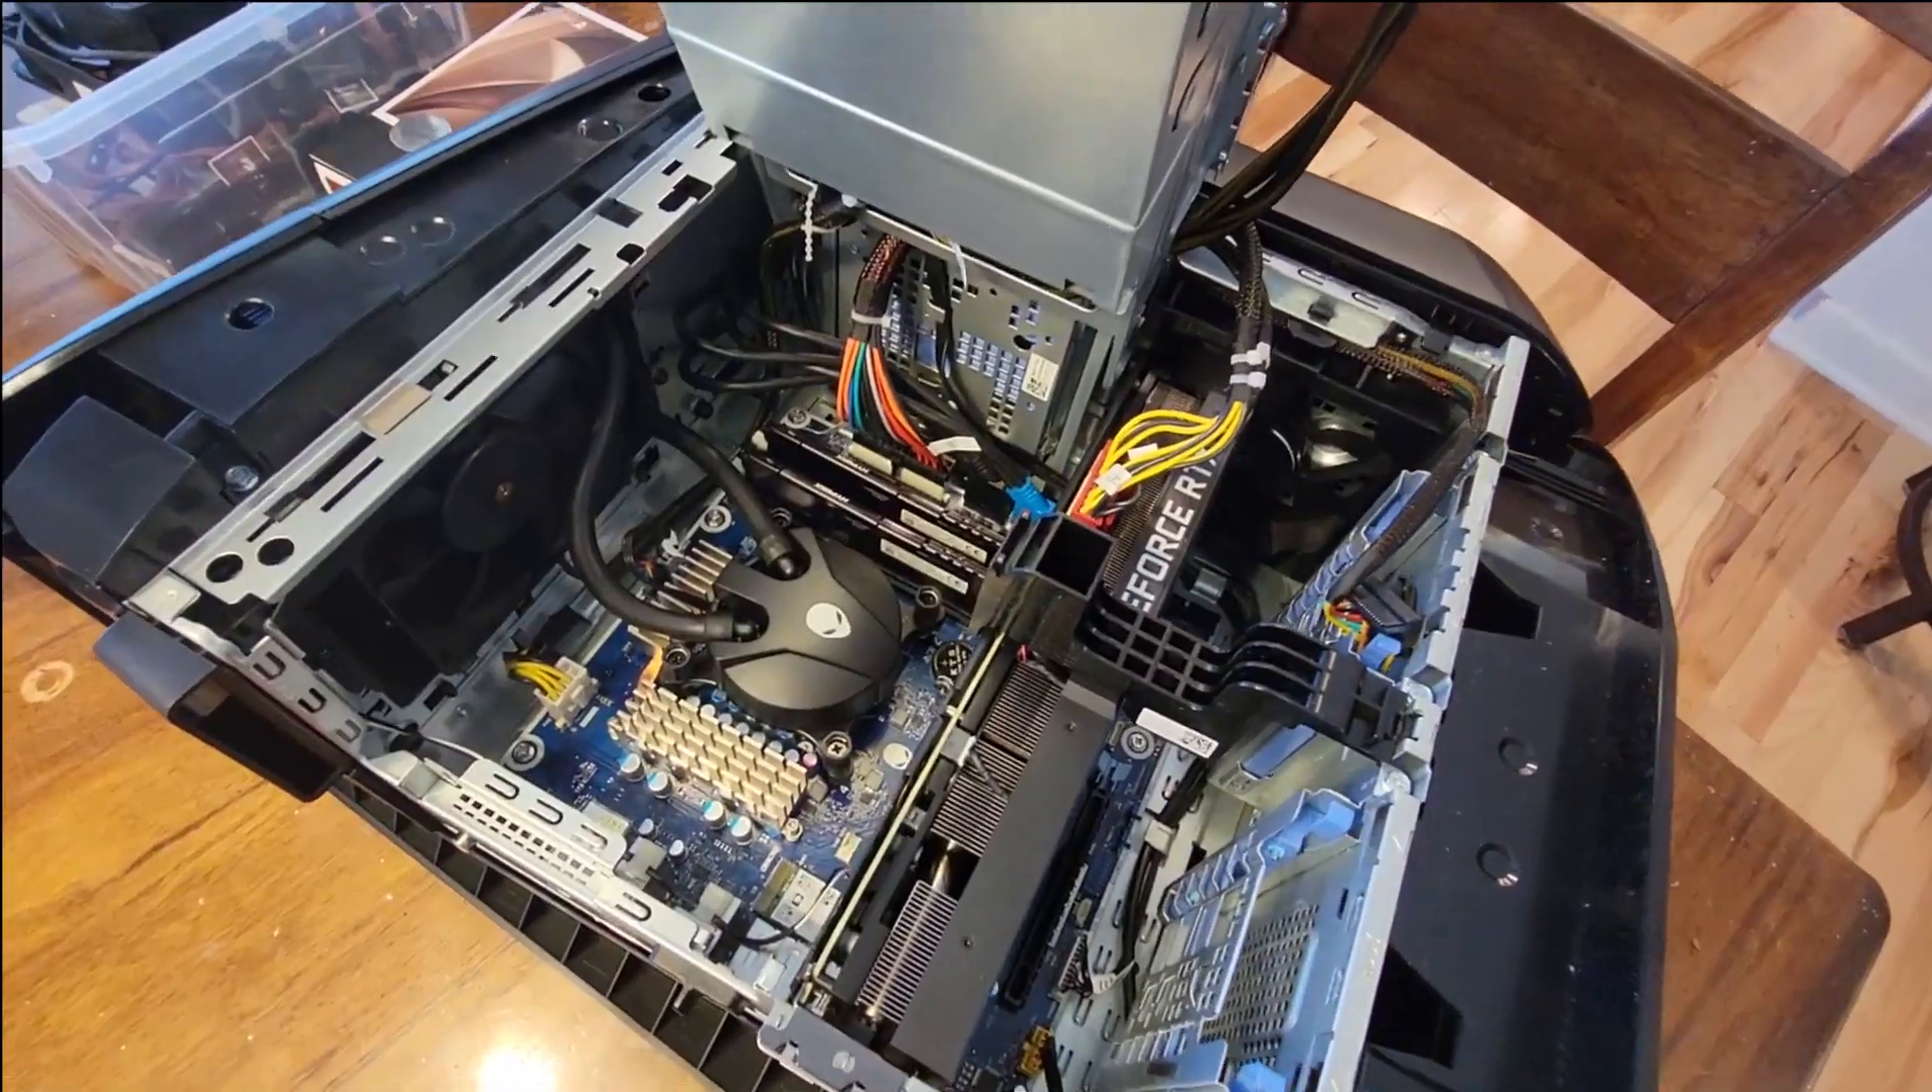Got the power supply up and out of the way.